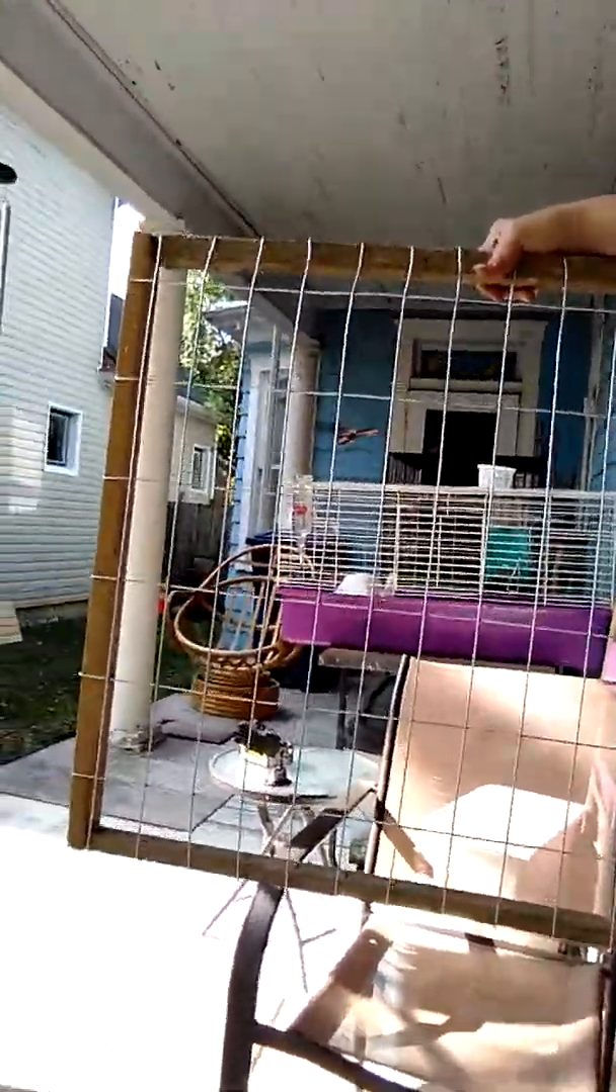This is frame number two. And I've already got the wiring on it.